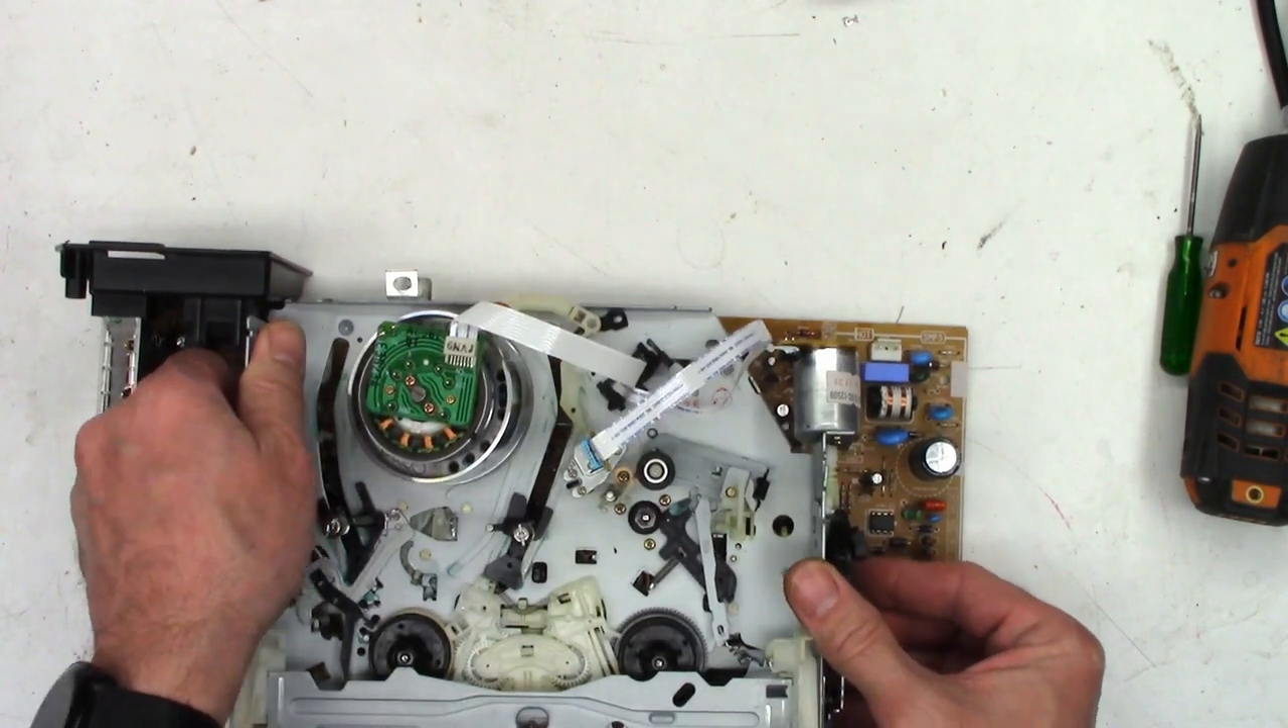Okay, mechanism is out of the plastic chassis. And I'm not seeing any screws on the bottom at all.